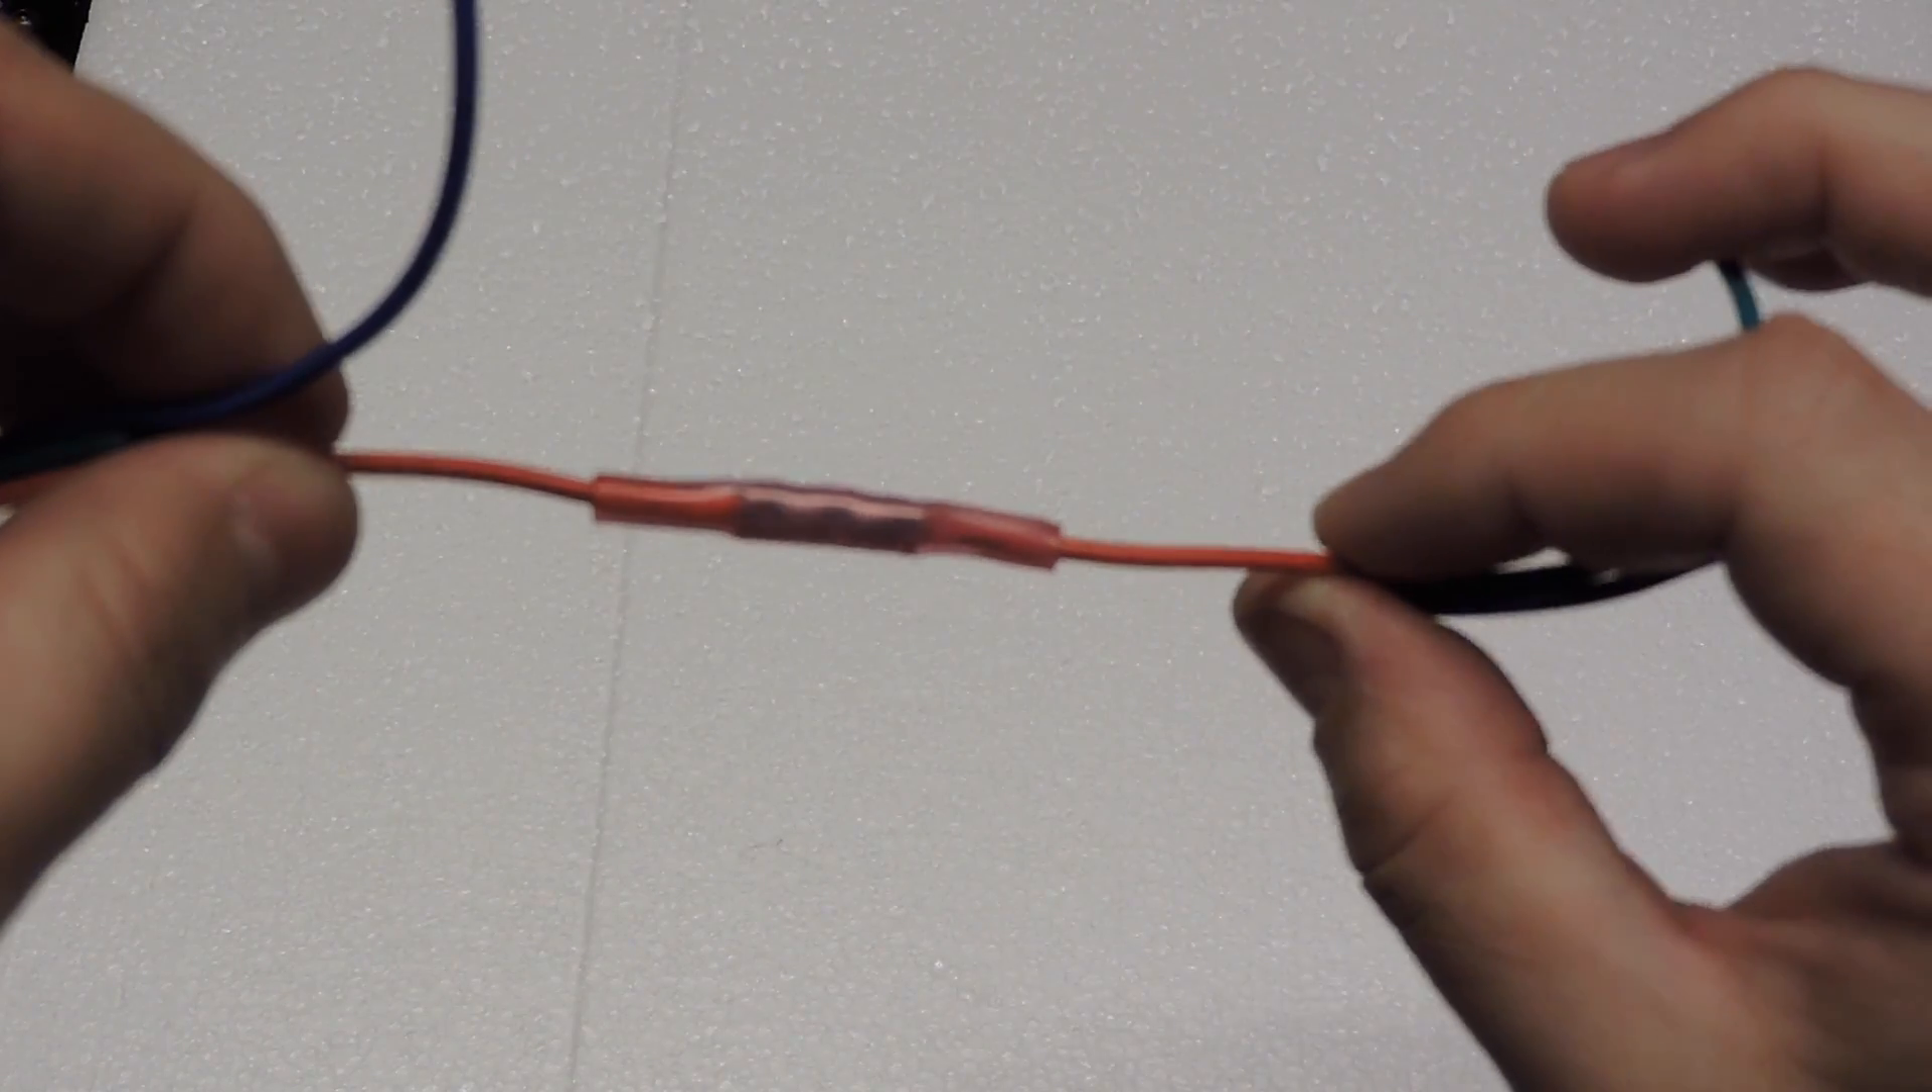And you can see here that fairly quickly, I won't hit it too much harder here, but you can see I've got a nice shrink wrap connection.